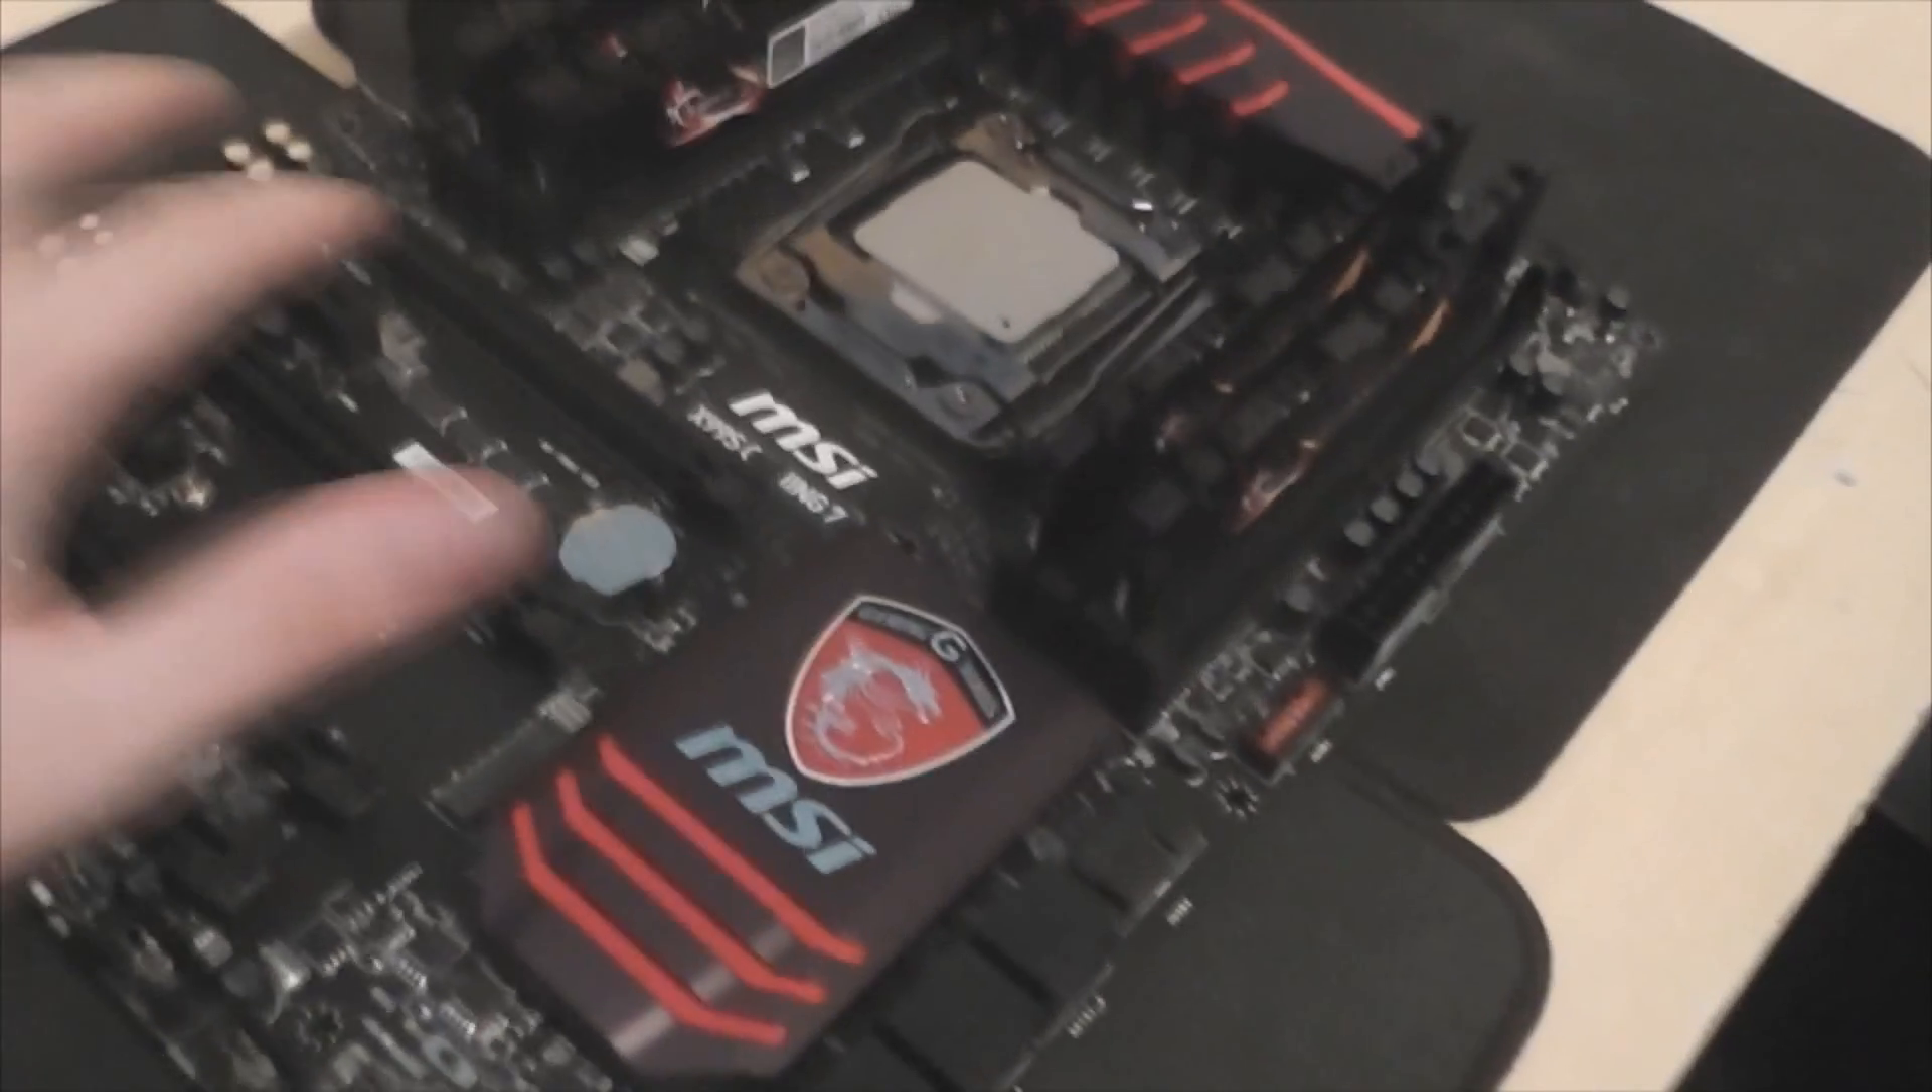So, yeah, you've got your RAM and your processor installed.